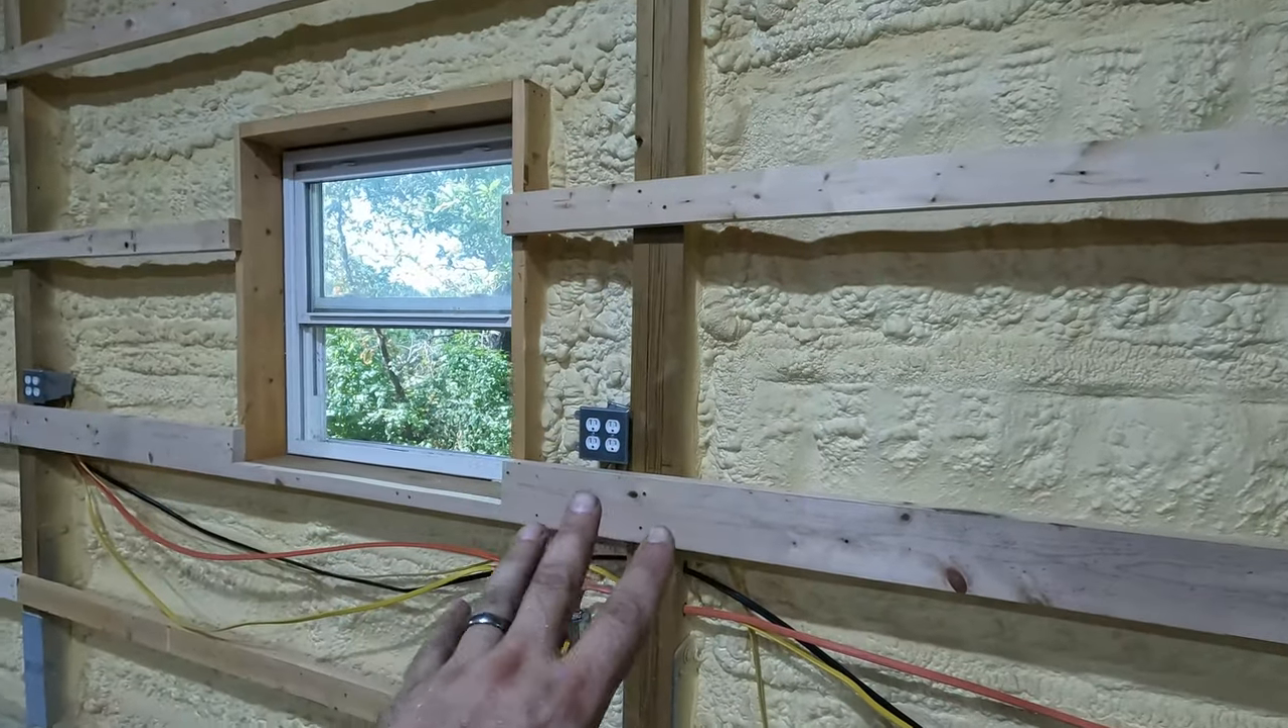All right, we got all the nailers mounted to the wall. Now, this is the first wall that we've tried to surface mount these and nail these to the post.